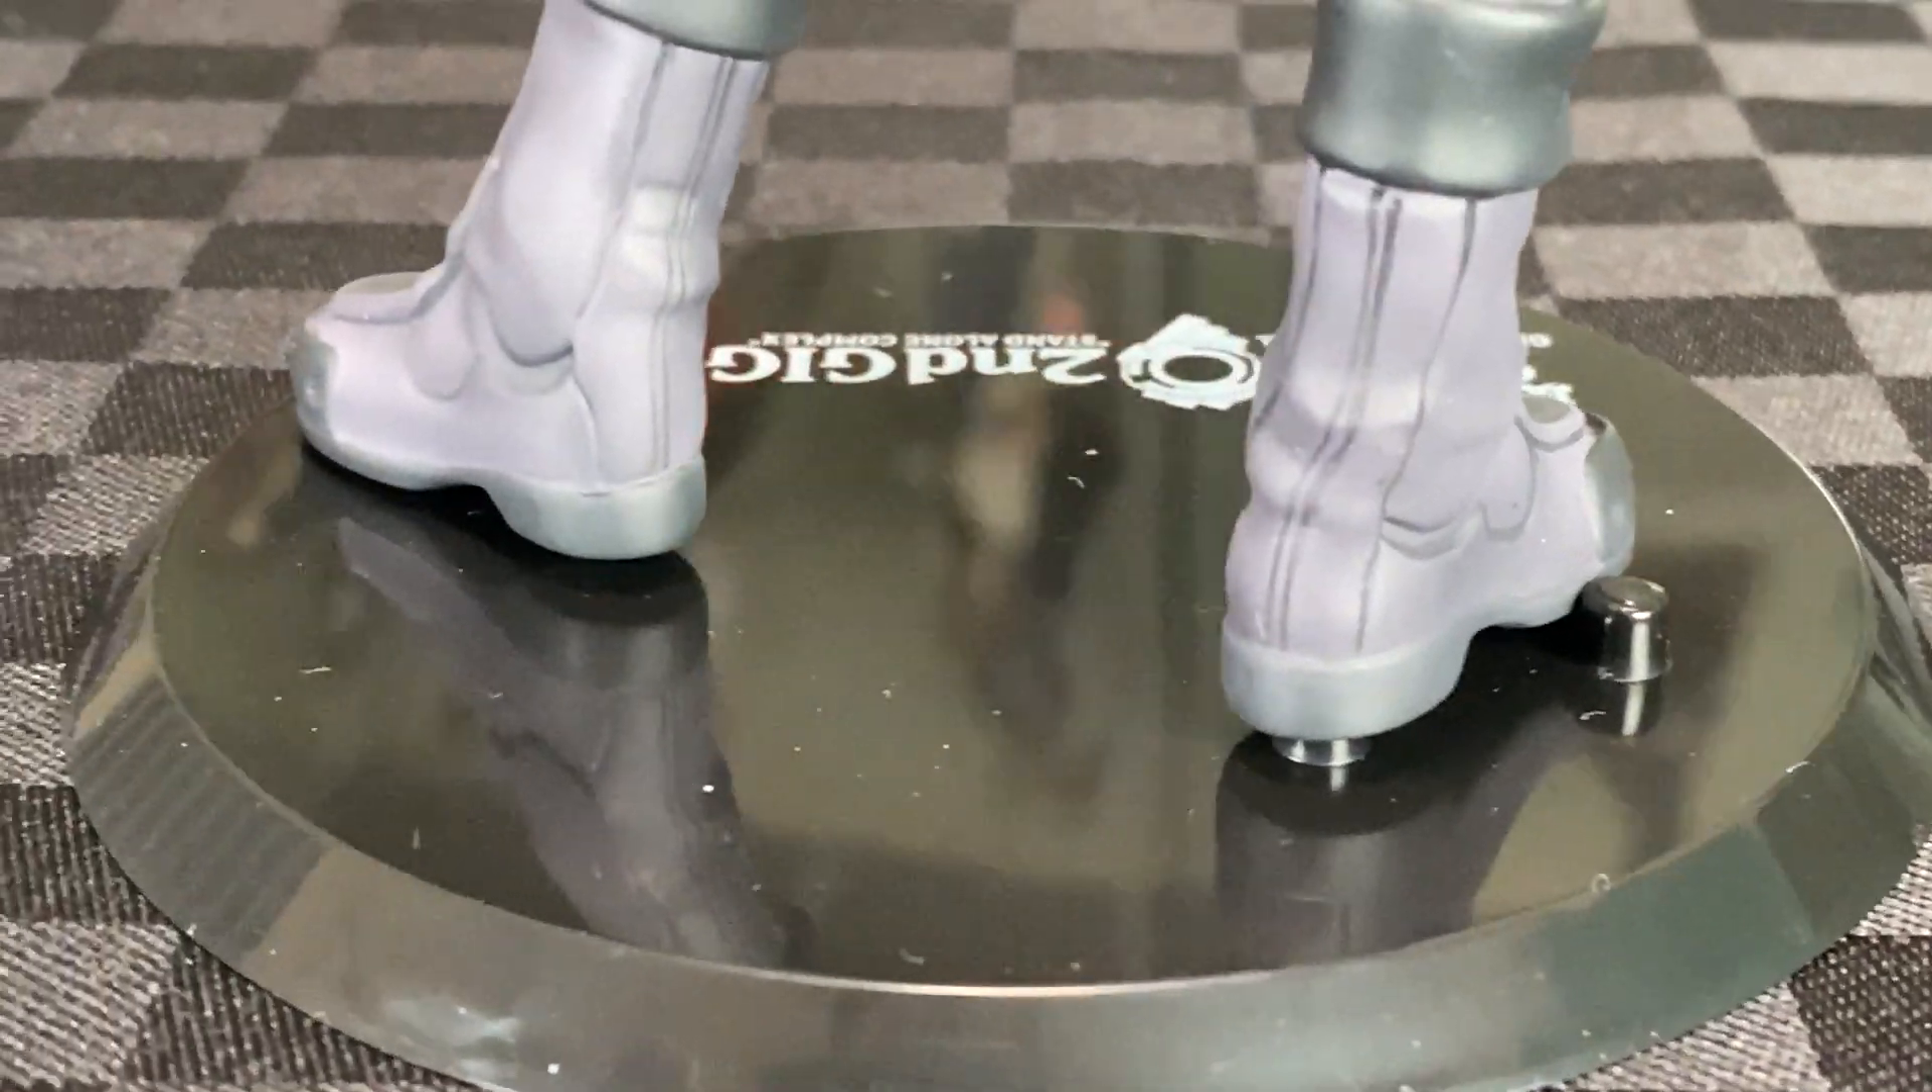It's a shame that the feet doesn't sit flush with the base.